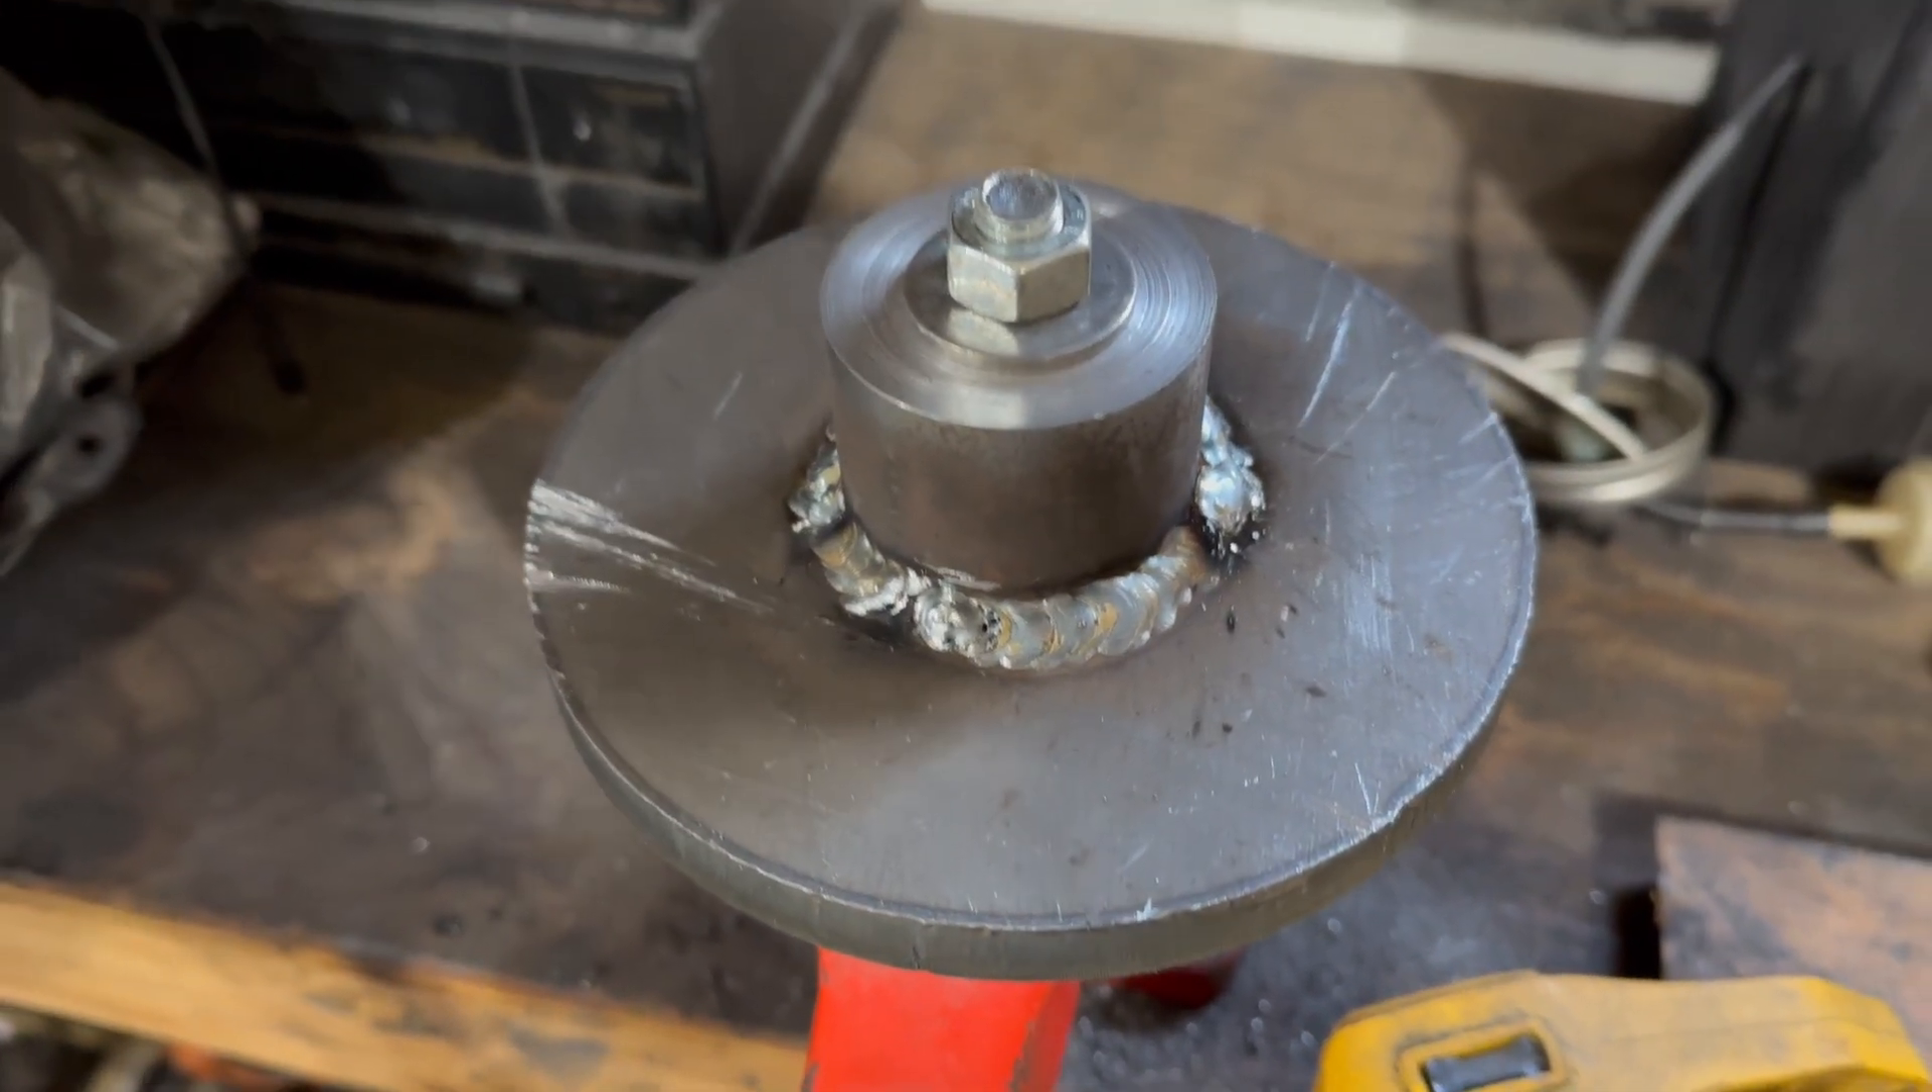I have that steel round bar welded onto the 6 inch diameter steel disc.